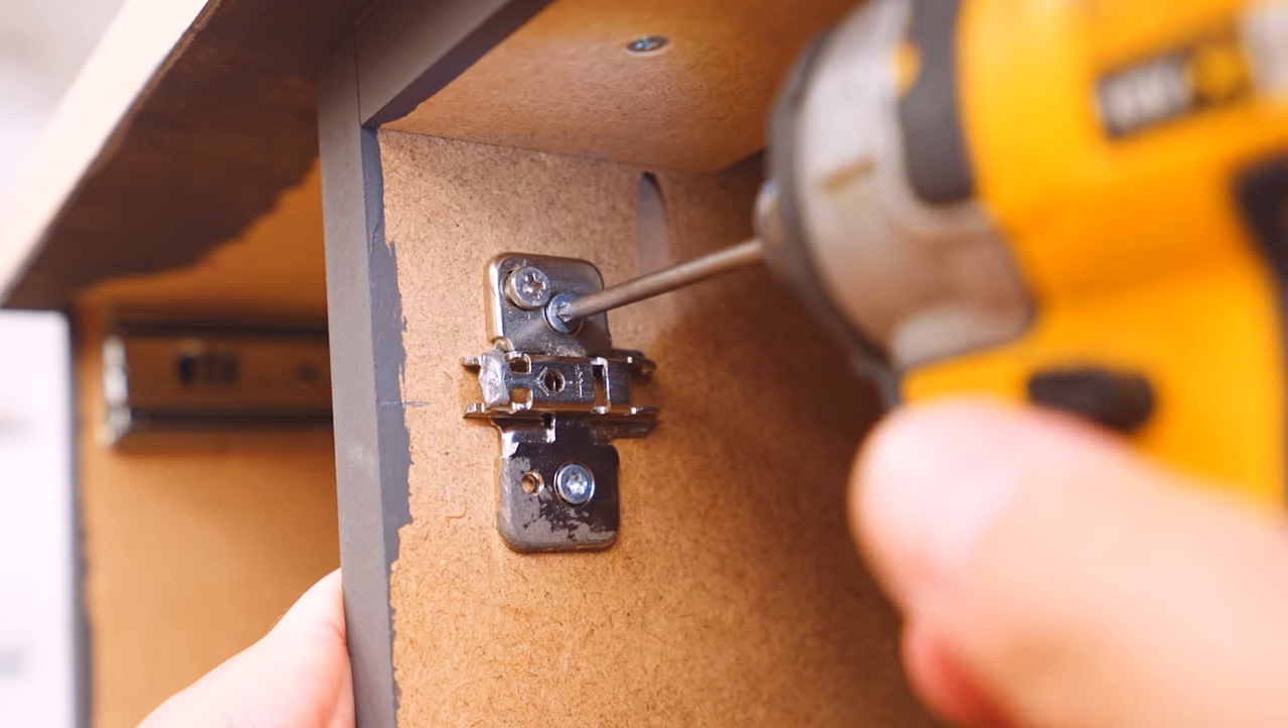I've already drilled the holes for the hinges and installed those in the door. And into the cabinet here, I've installed the counterparts to those hinges.